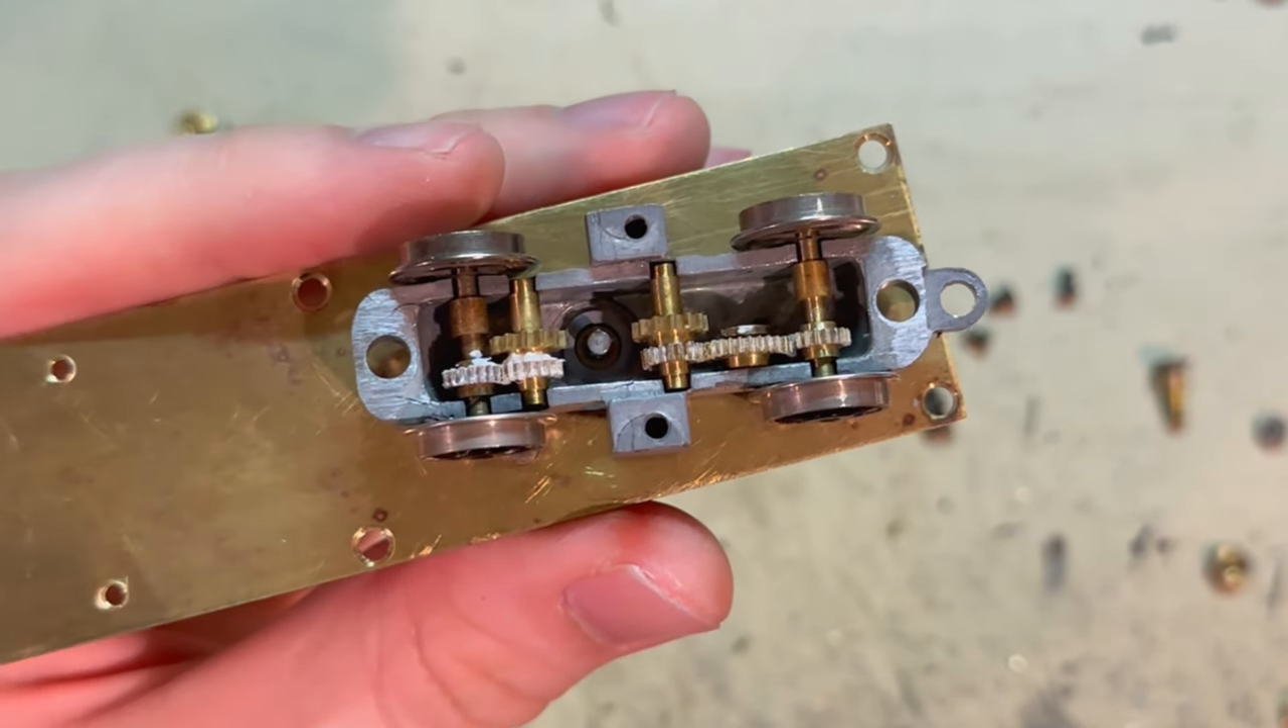Okay, the truck is in place.